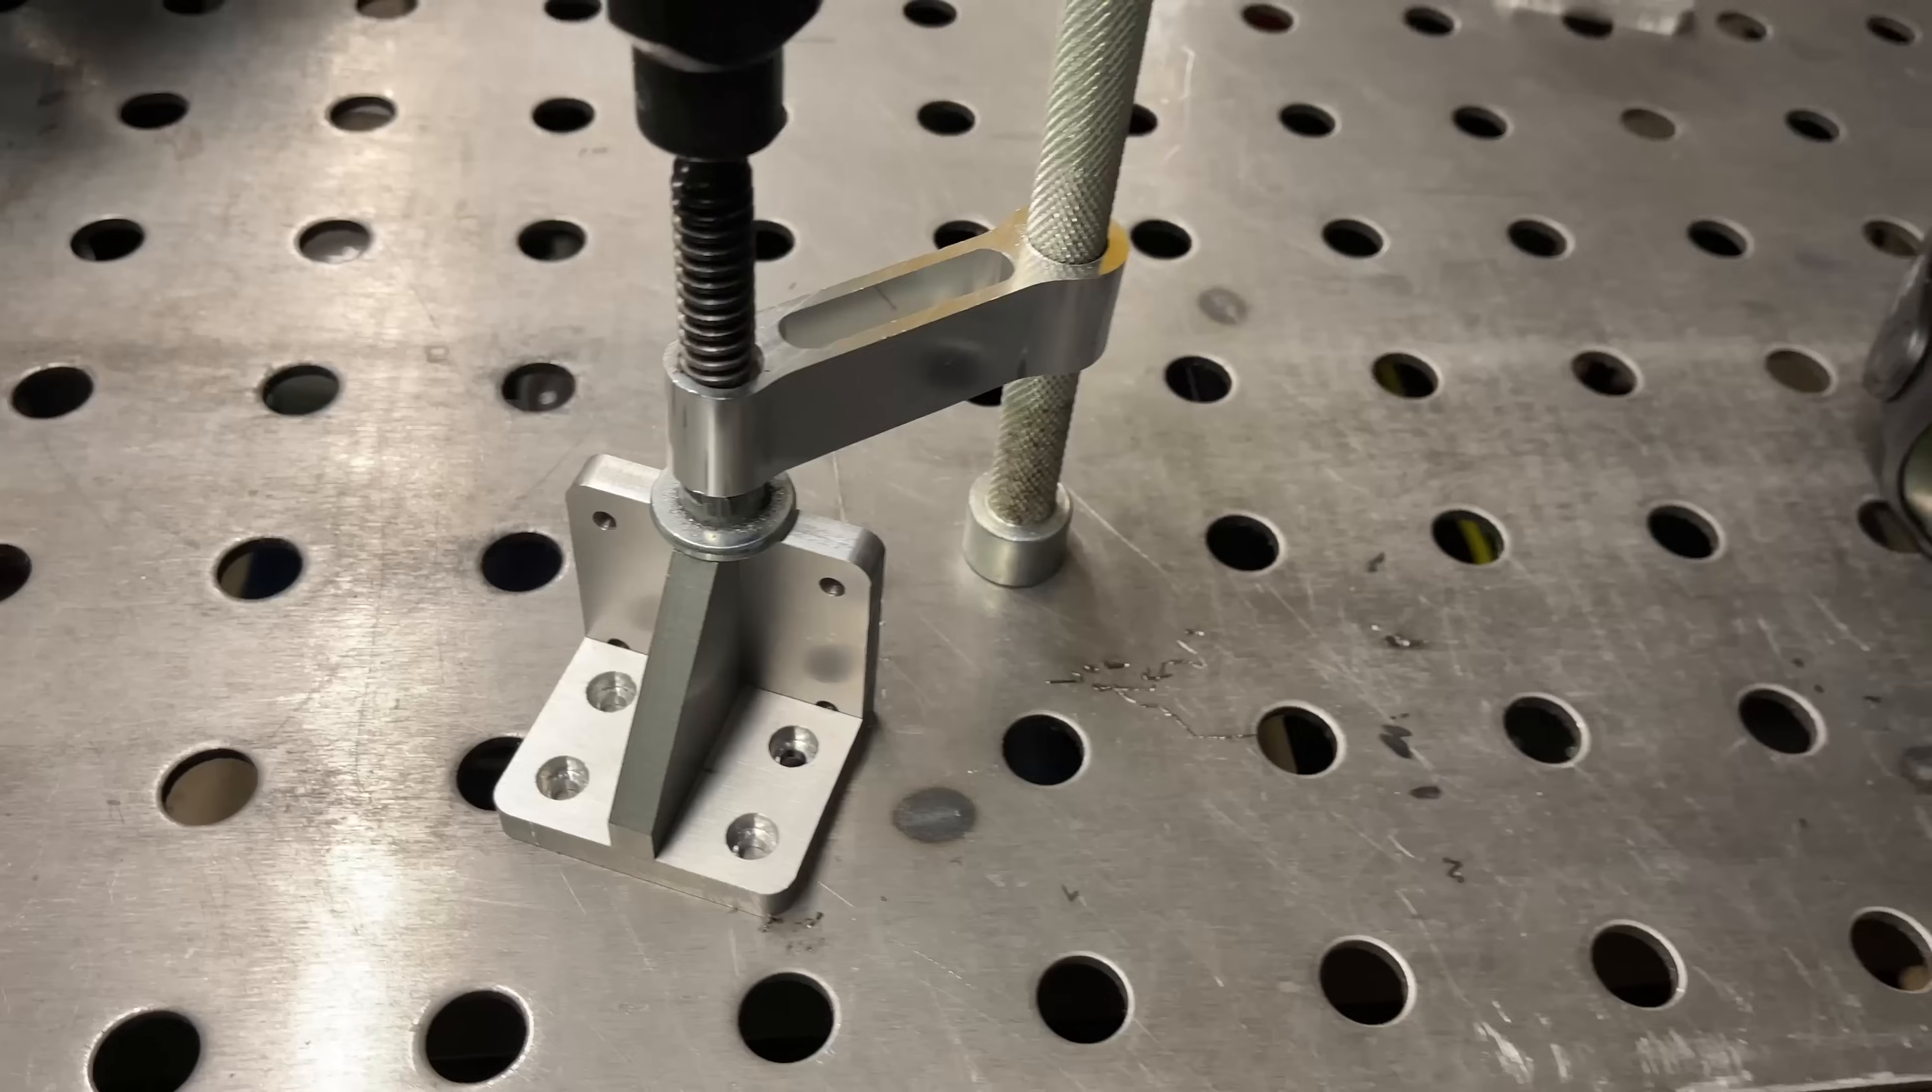I've got my first part clamped up here.